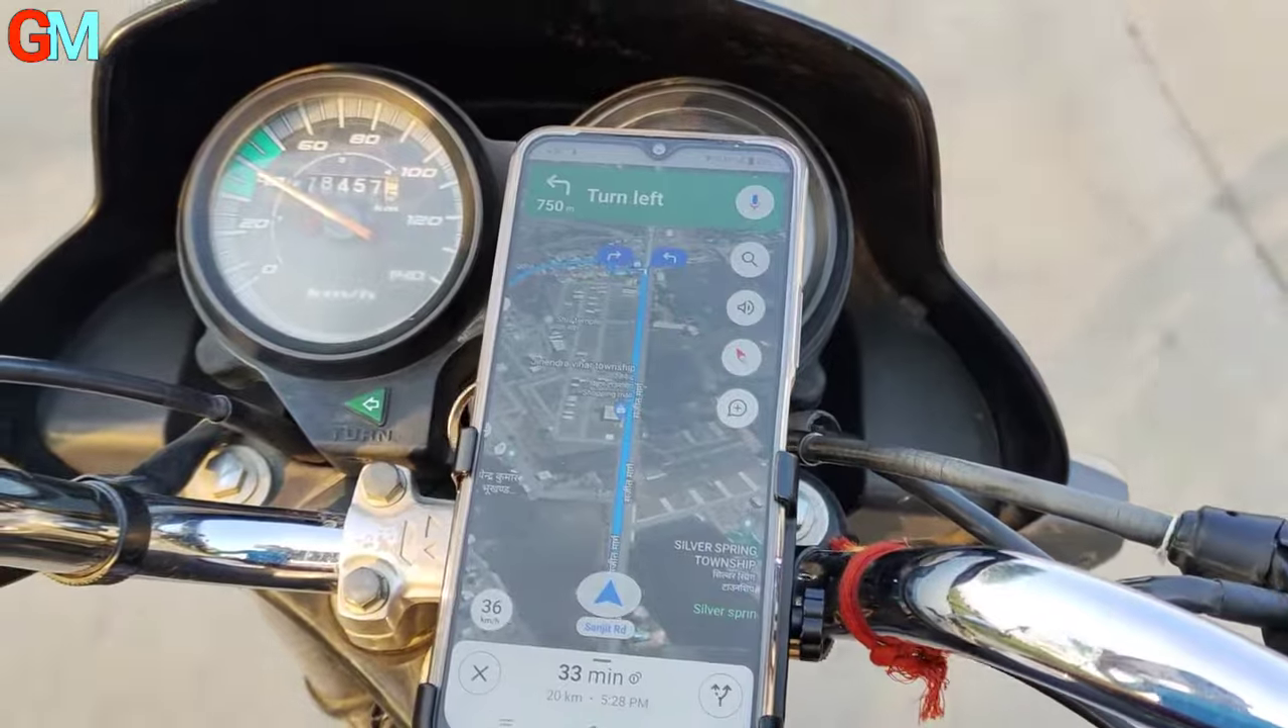यहाँ पर हमने अपने smartphone को bike के उपर mount कर लिया है।